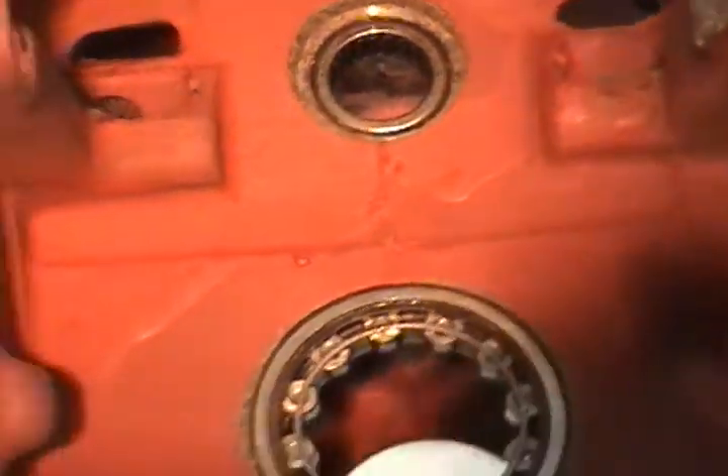Okay, now that we have the transmission case cleaned up, we've got the bearings installed, we've got the pinion bearing down here installed, and this is the top shaft bearing installed.